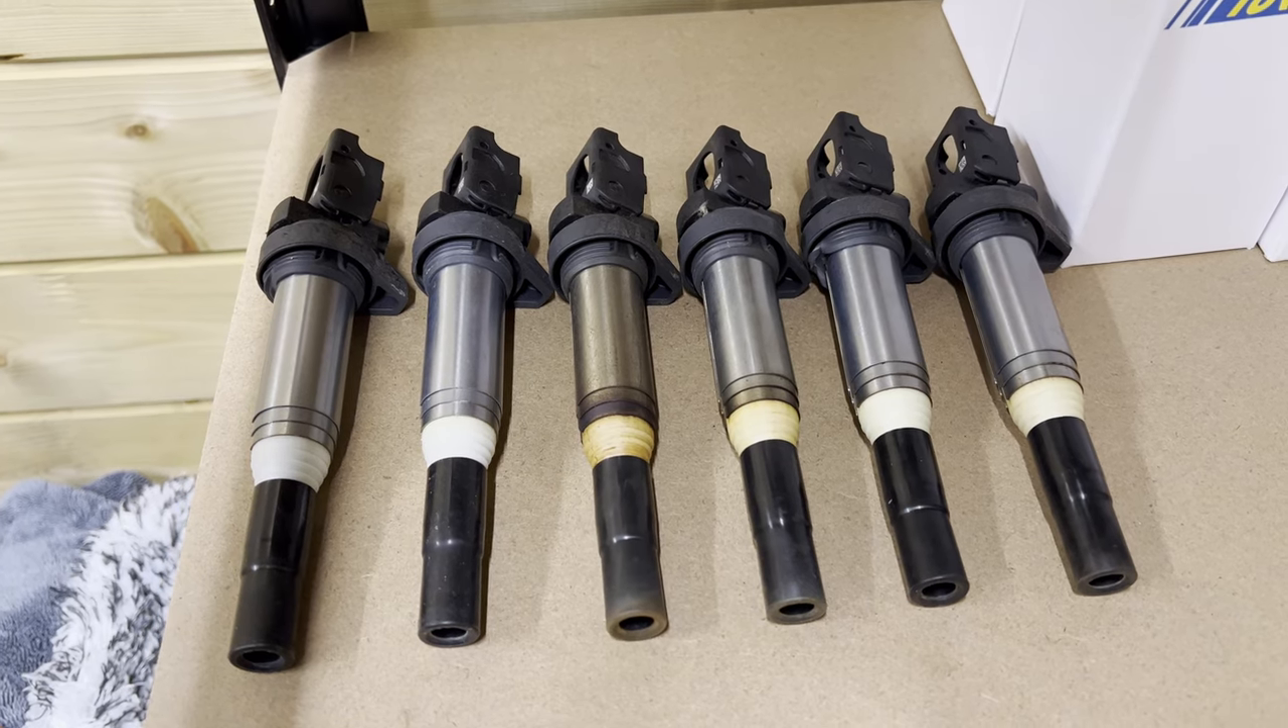And that's one coil removed And that's all six coils removed.